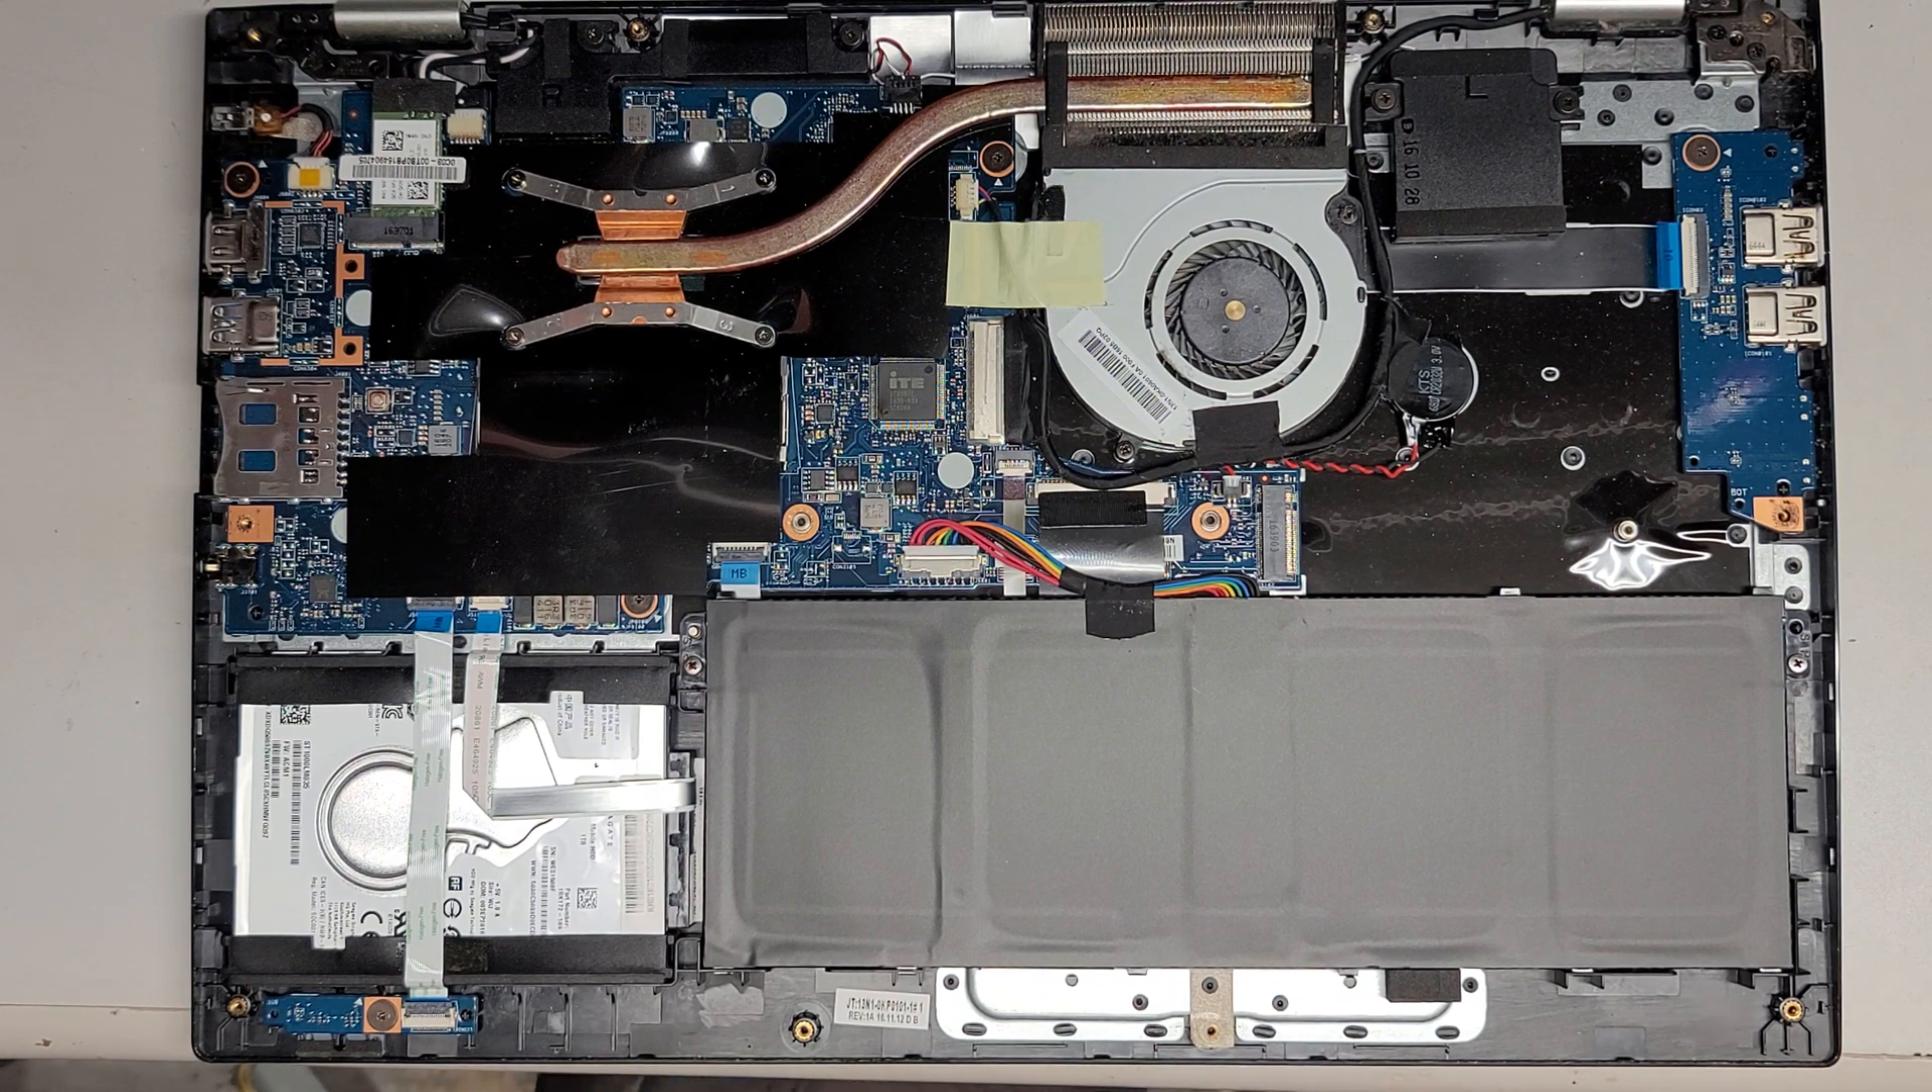We got the bottom cover off.